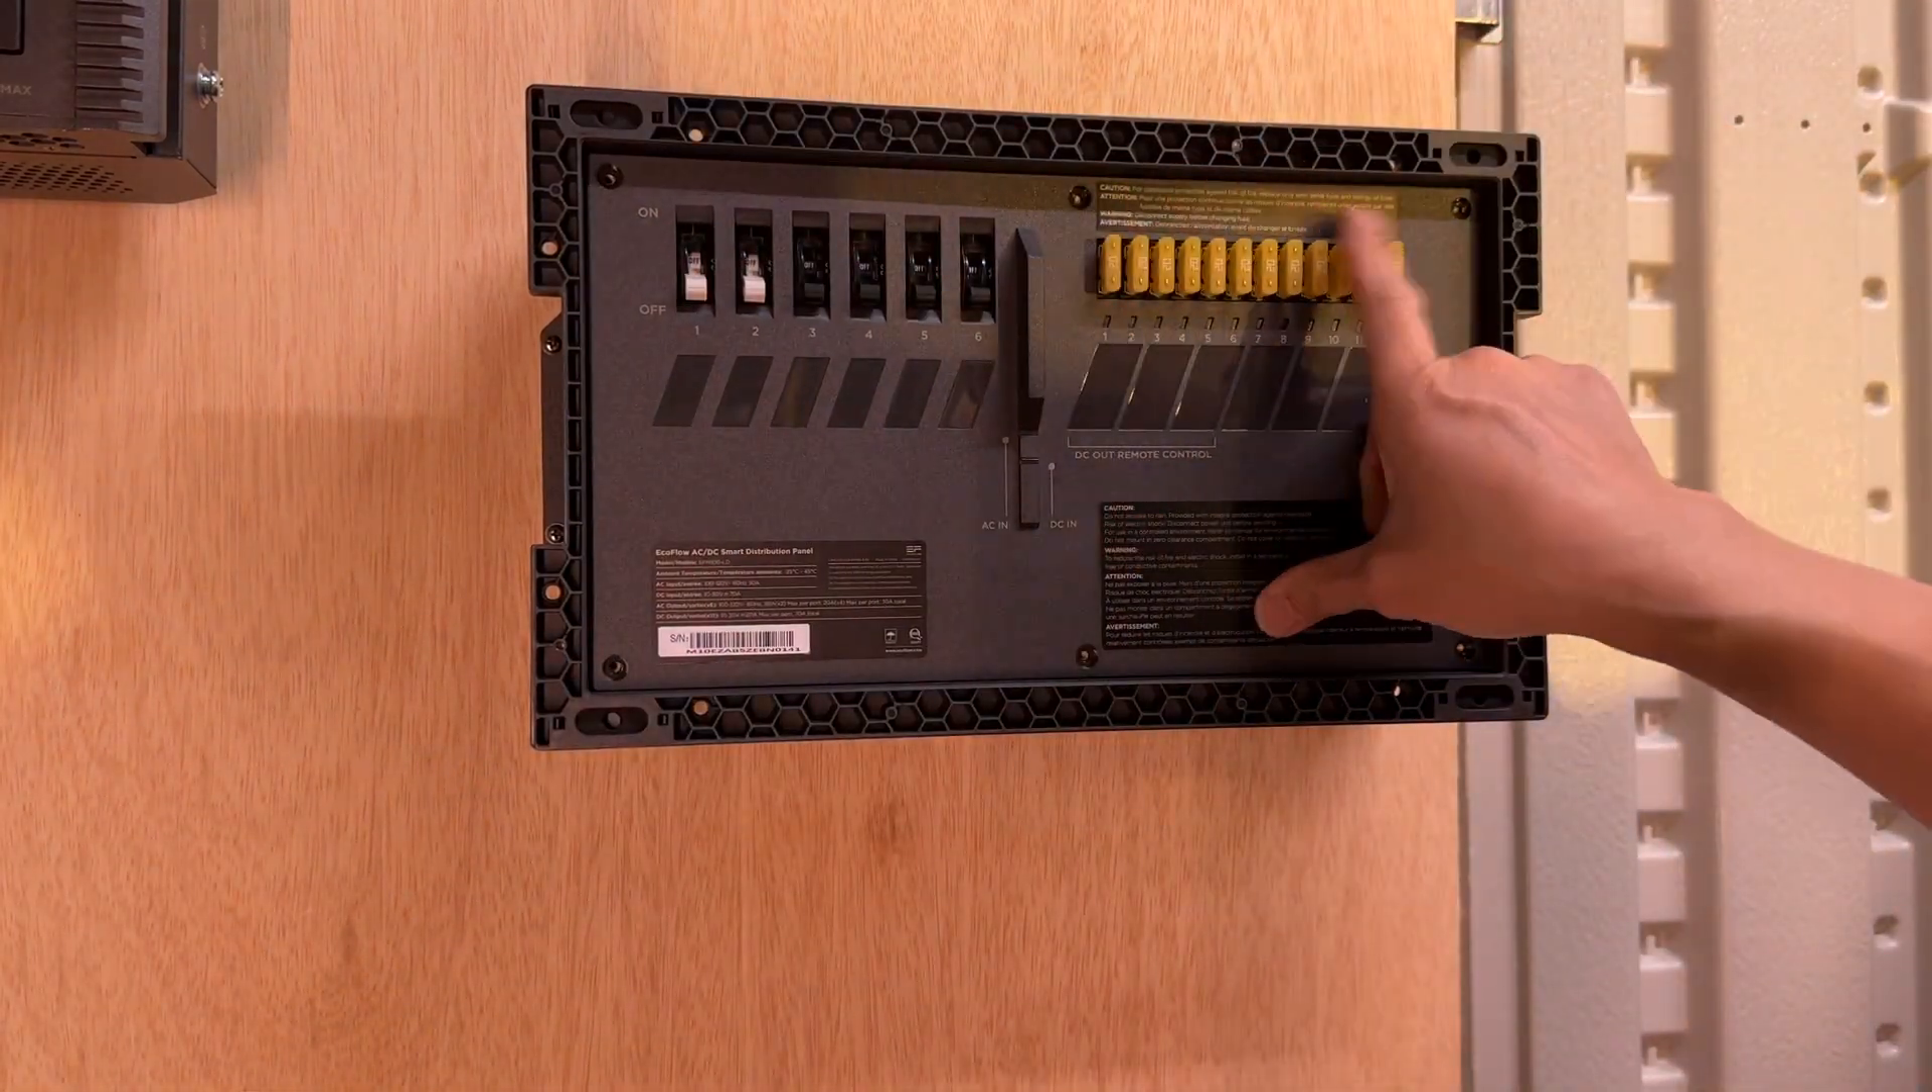Our AC-DC distribution panel is mounted.